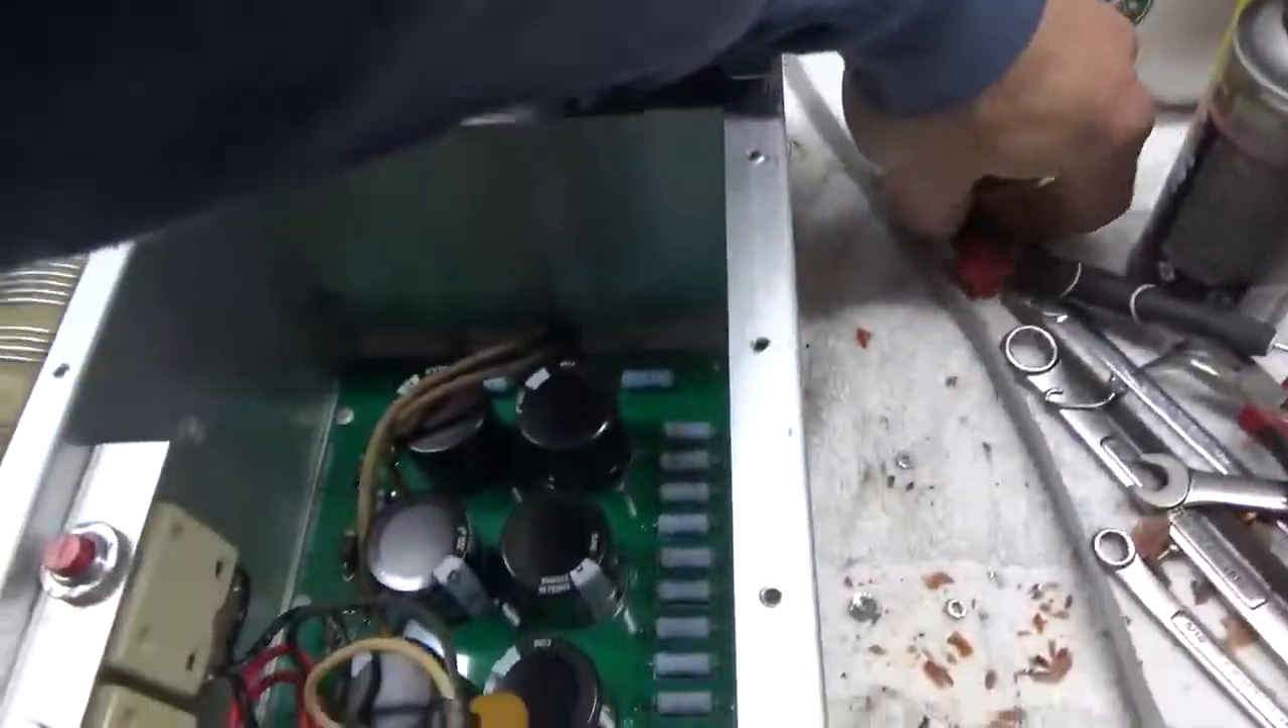So, I ended up putting the Harbach filter cap board in.